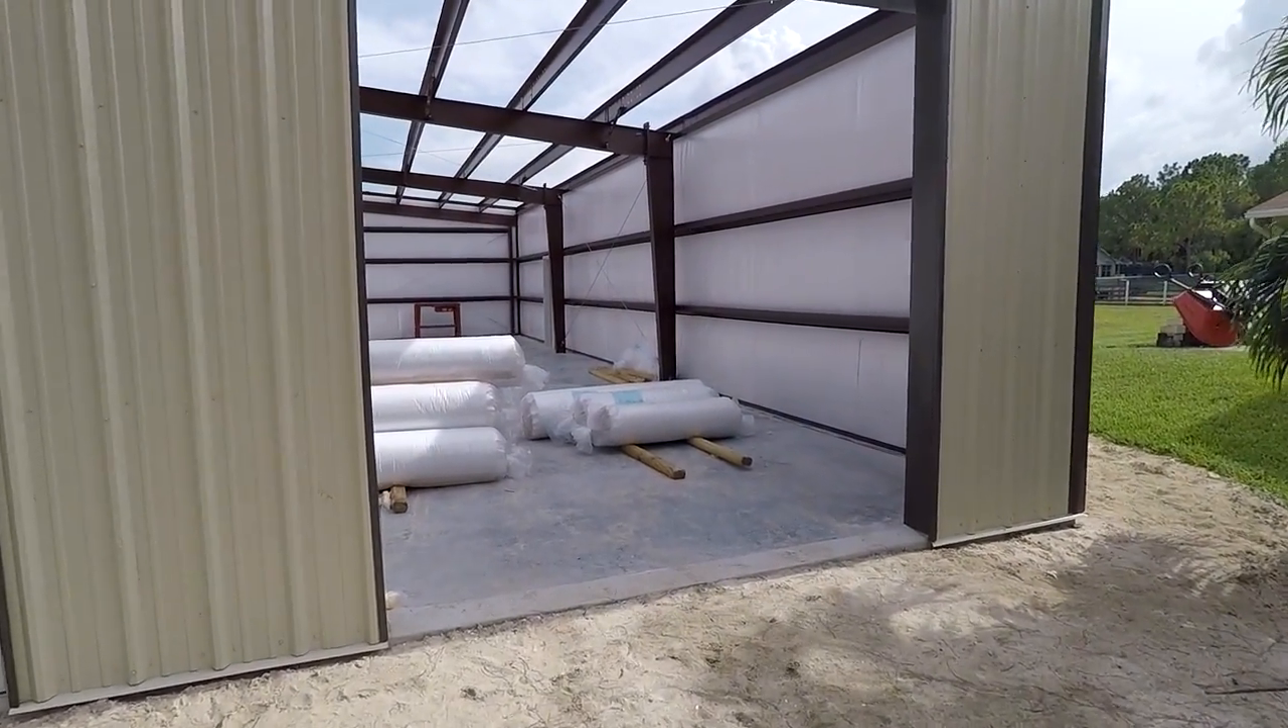The bulk of the building is assembled Obviously we have no roof yet.